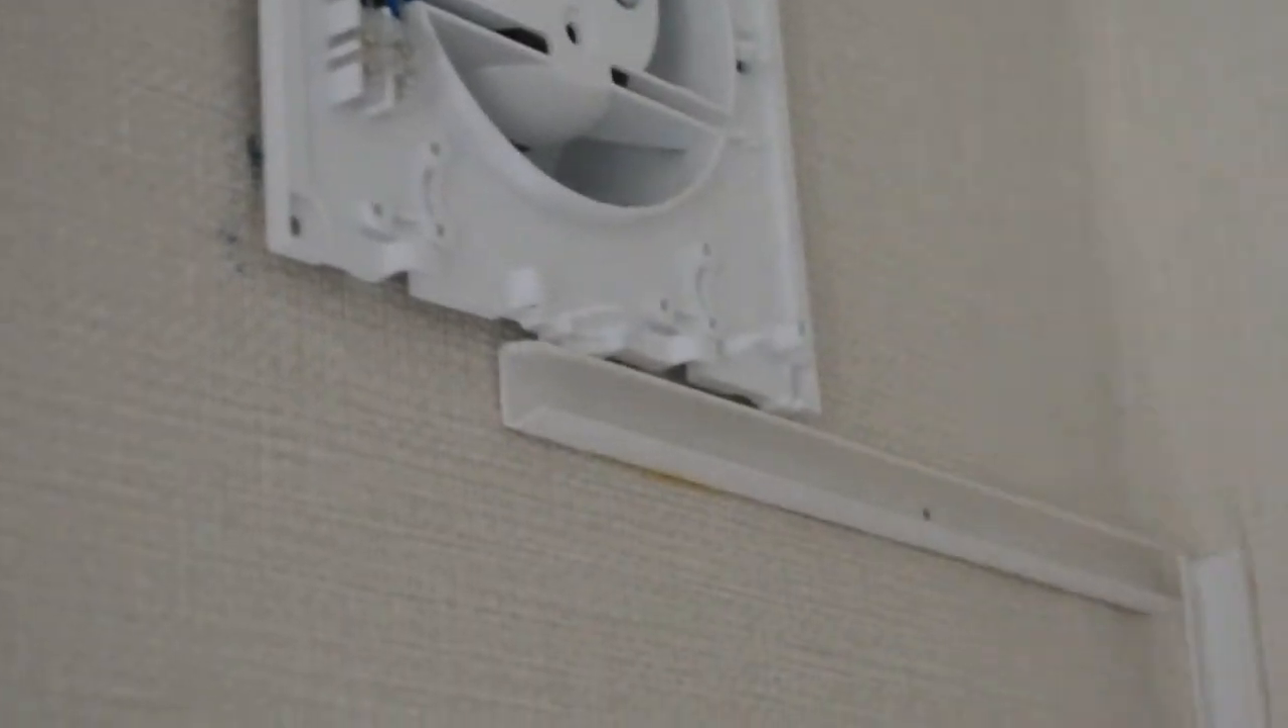И так установили панель вентилятора приклеили кабельный канал.